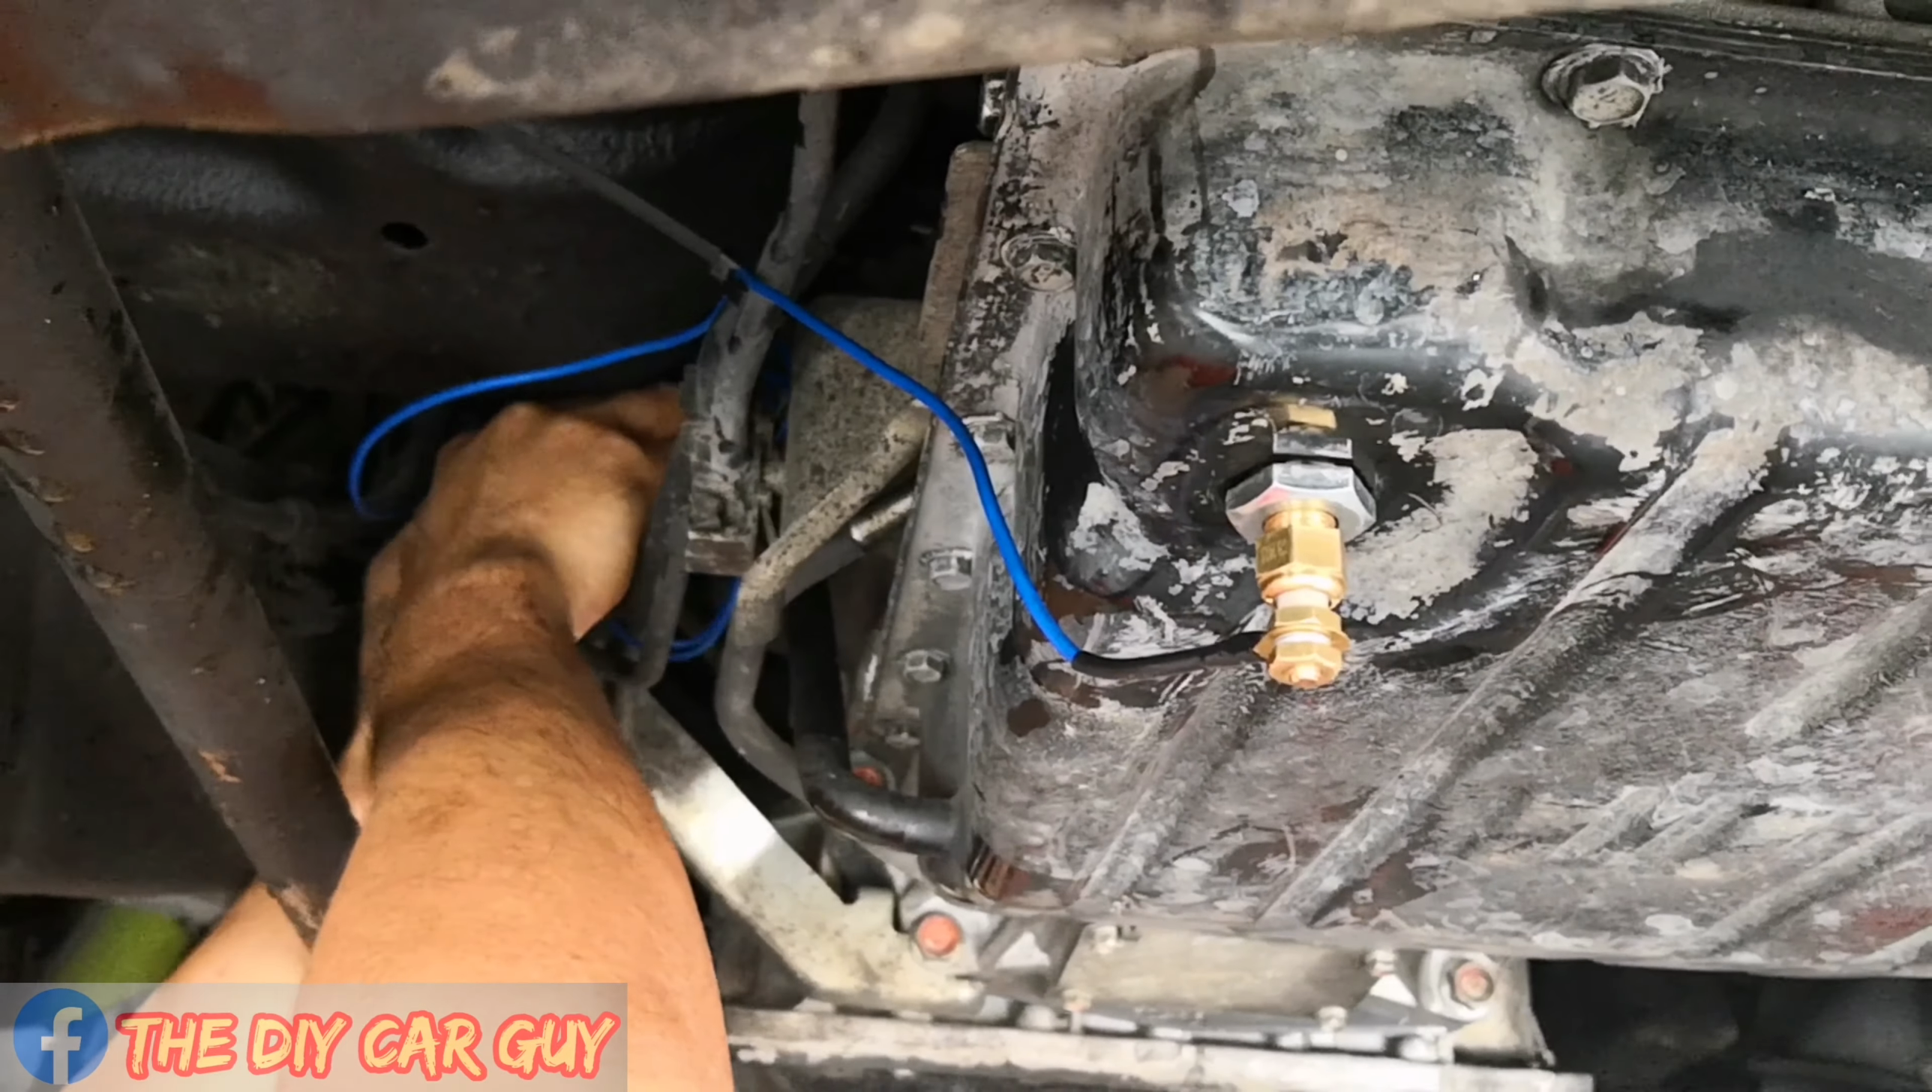Naikabit na ang ating sending unit.